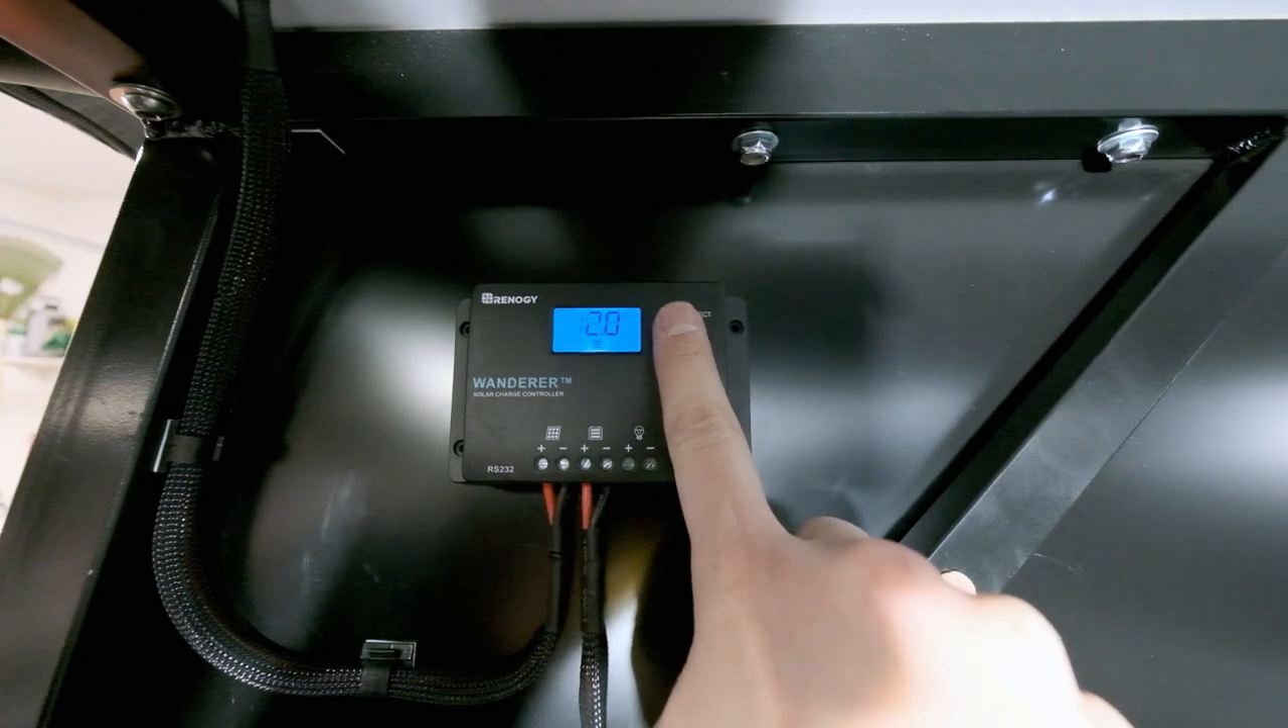All right, we got the solar charge controller in. See, it's all mounted up here.